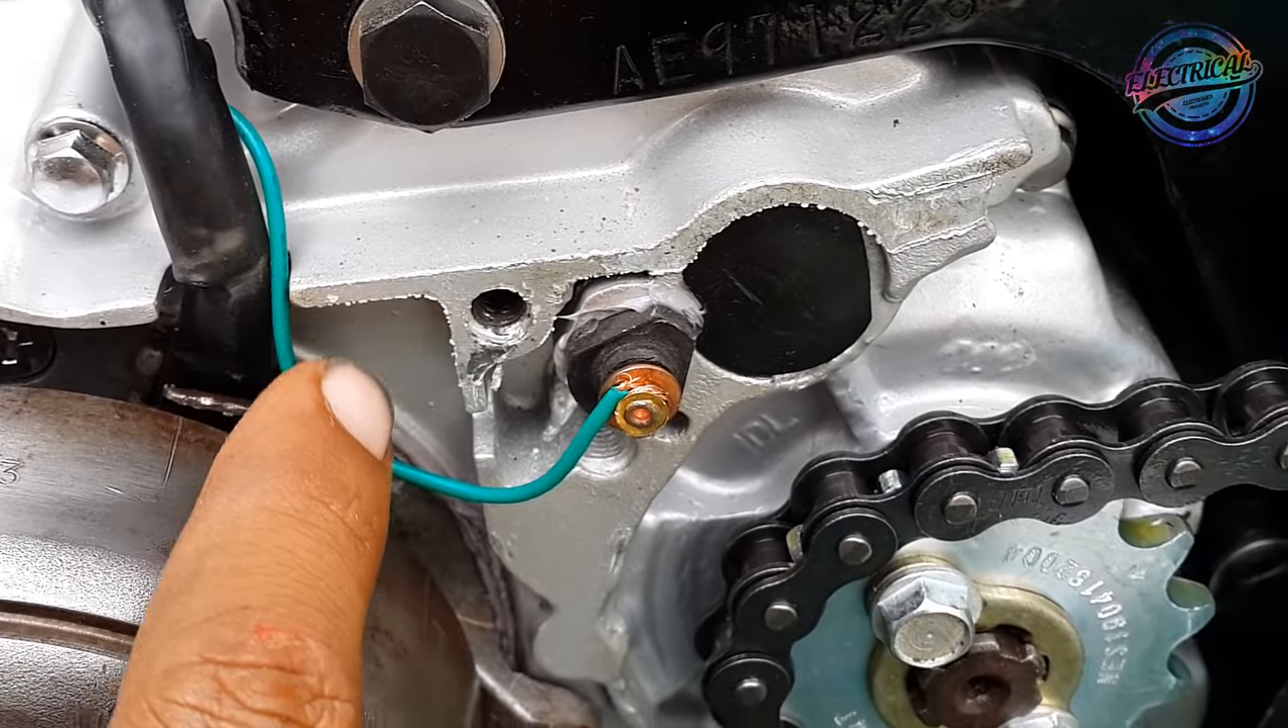جو نیوٹرل کی وائر آ رہی ہے وہاں سے اس کو میں نے یہاں کنیکٹ کر دیا ہے۔